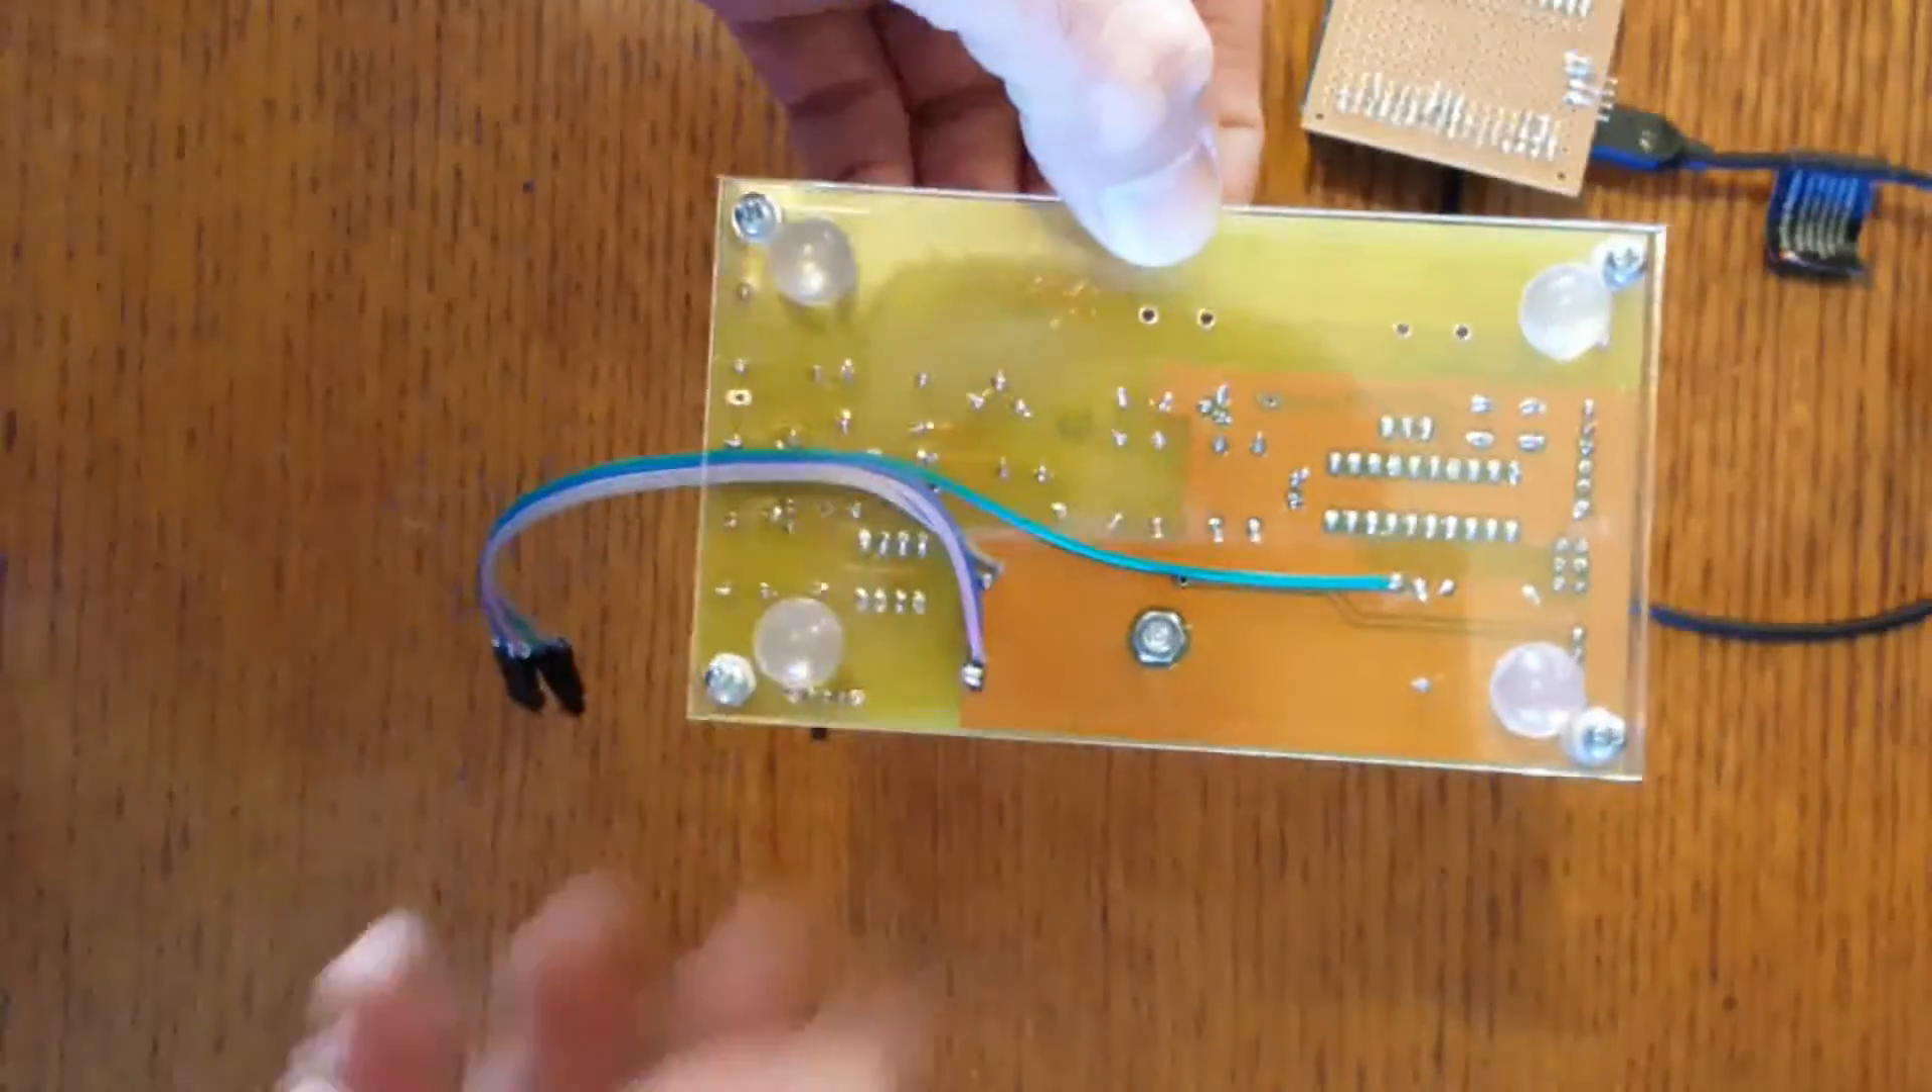All right so I've got the base plate back on screwed back on and you can kind of see the wiring through the clear plexiglass.